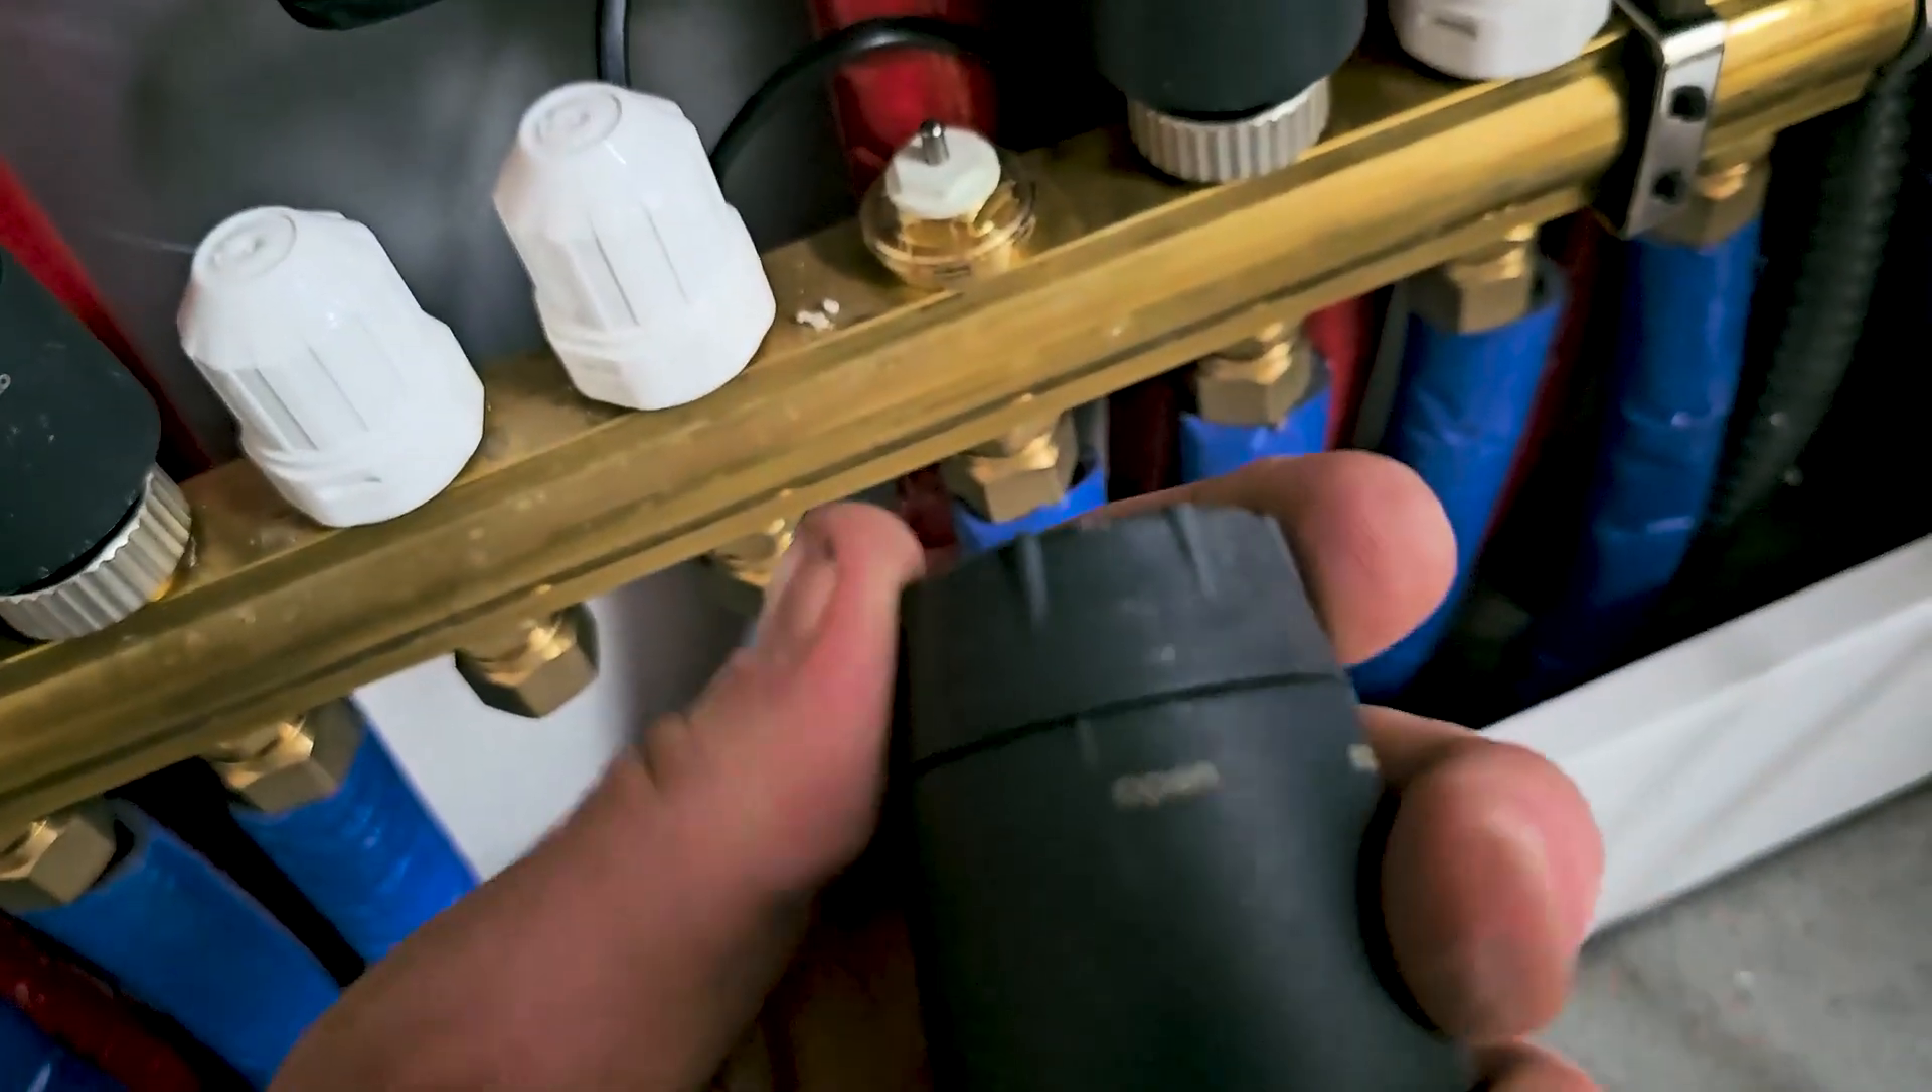Został mi ostatni siłownik do zamontowania.